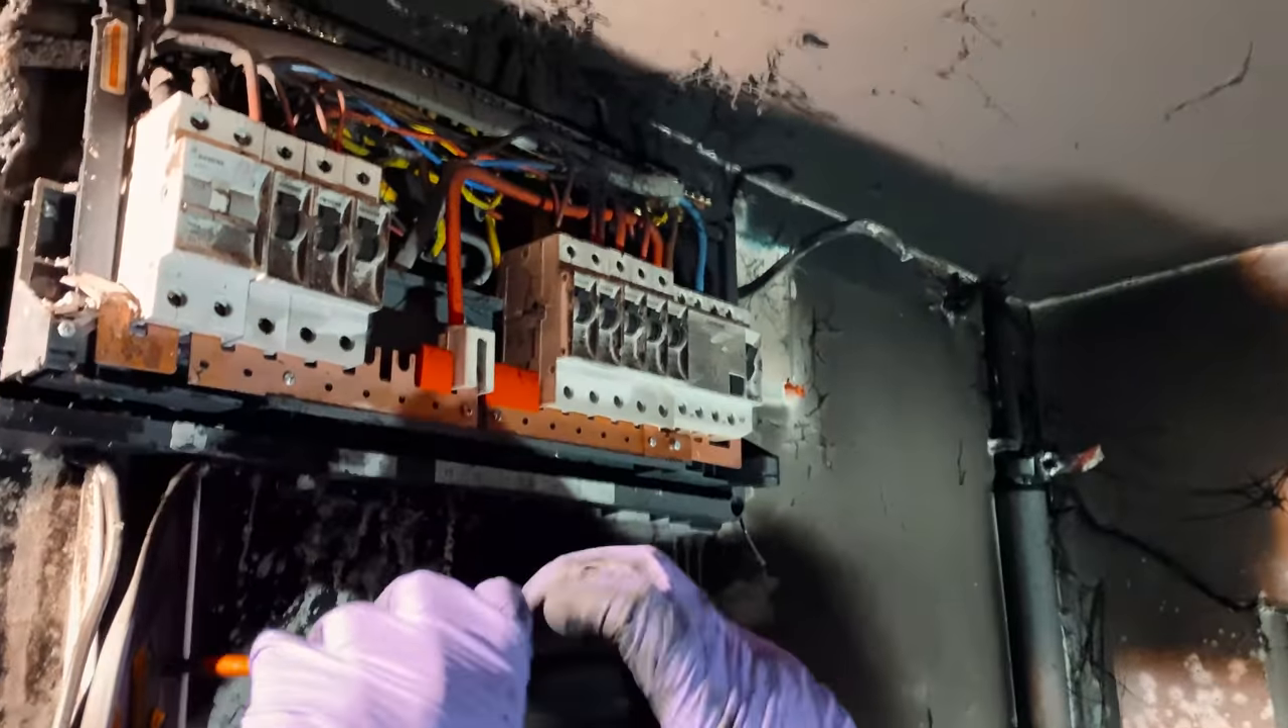So, consumer unit cover is off.